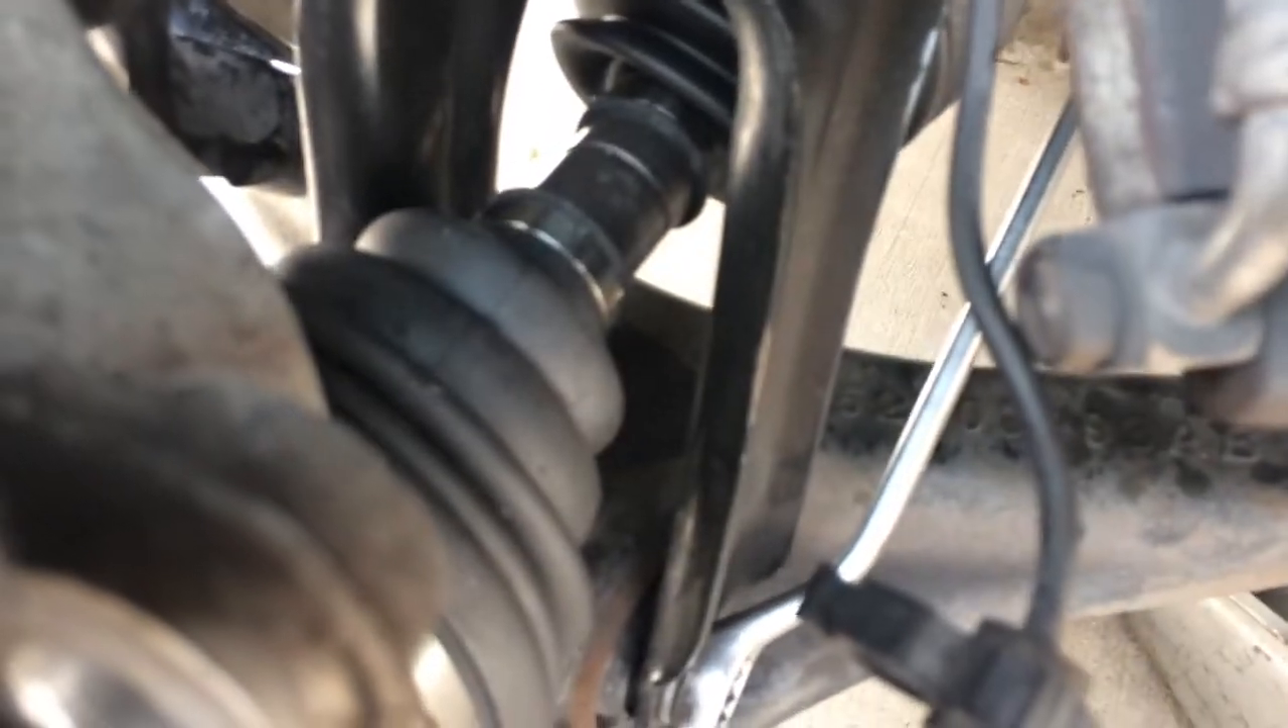There is the axle back in place.